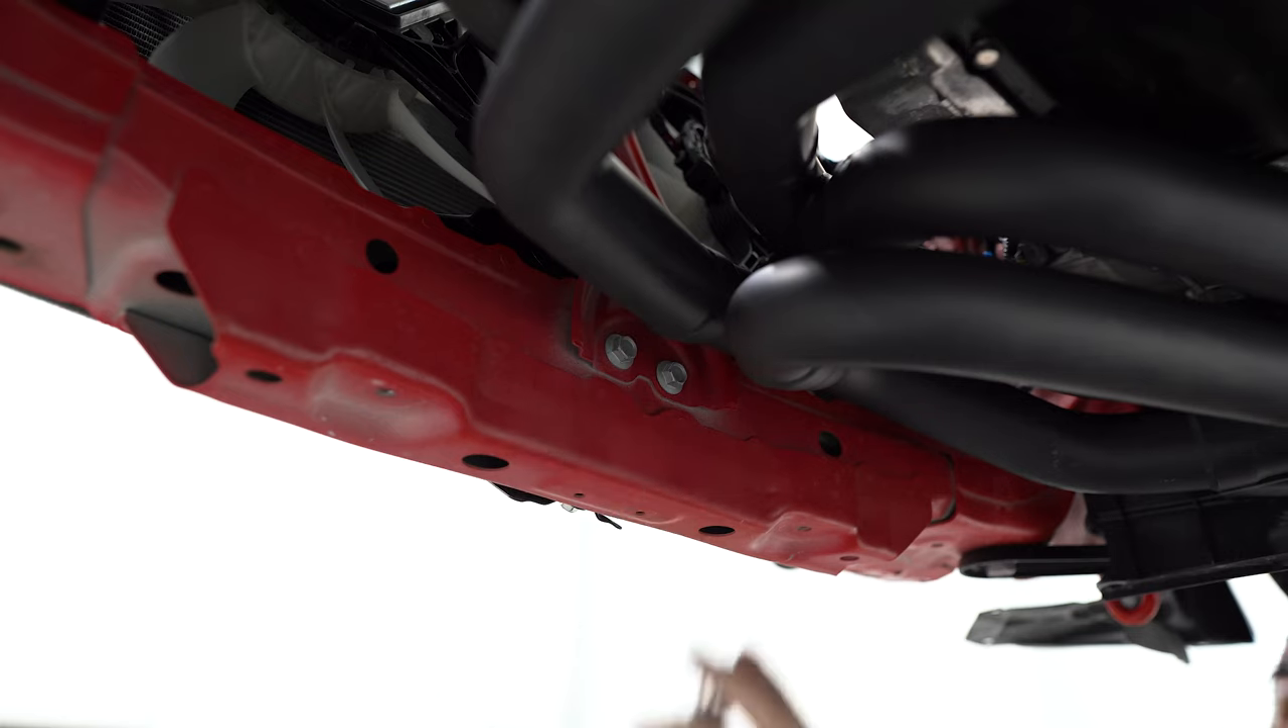Back underneath the car there's two more 12 millimeter bolts that we need to remove before we can pull the radiator support out.